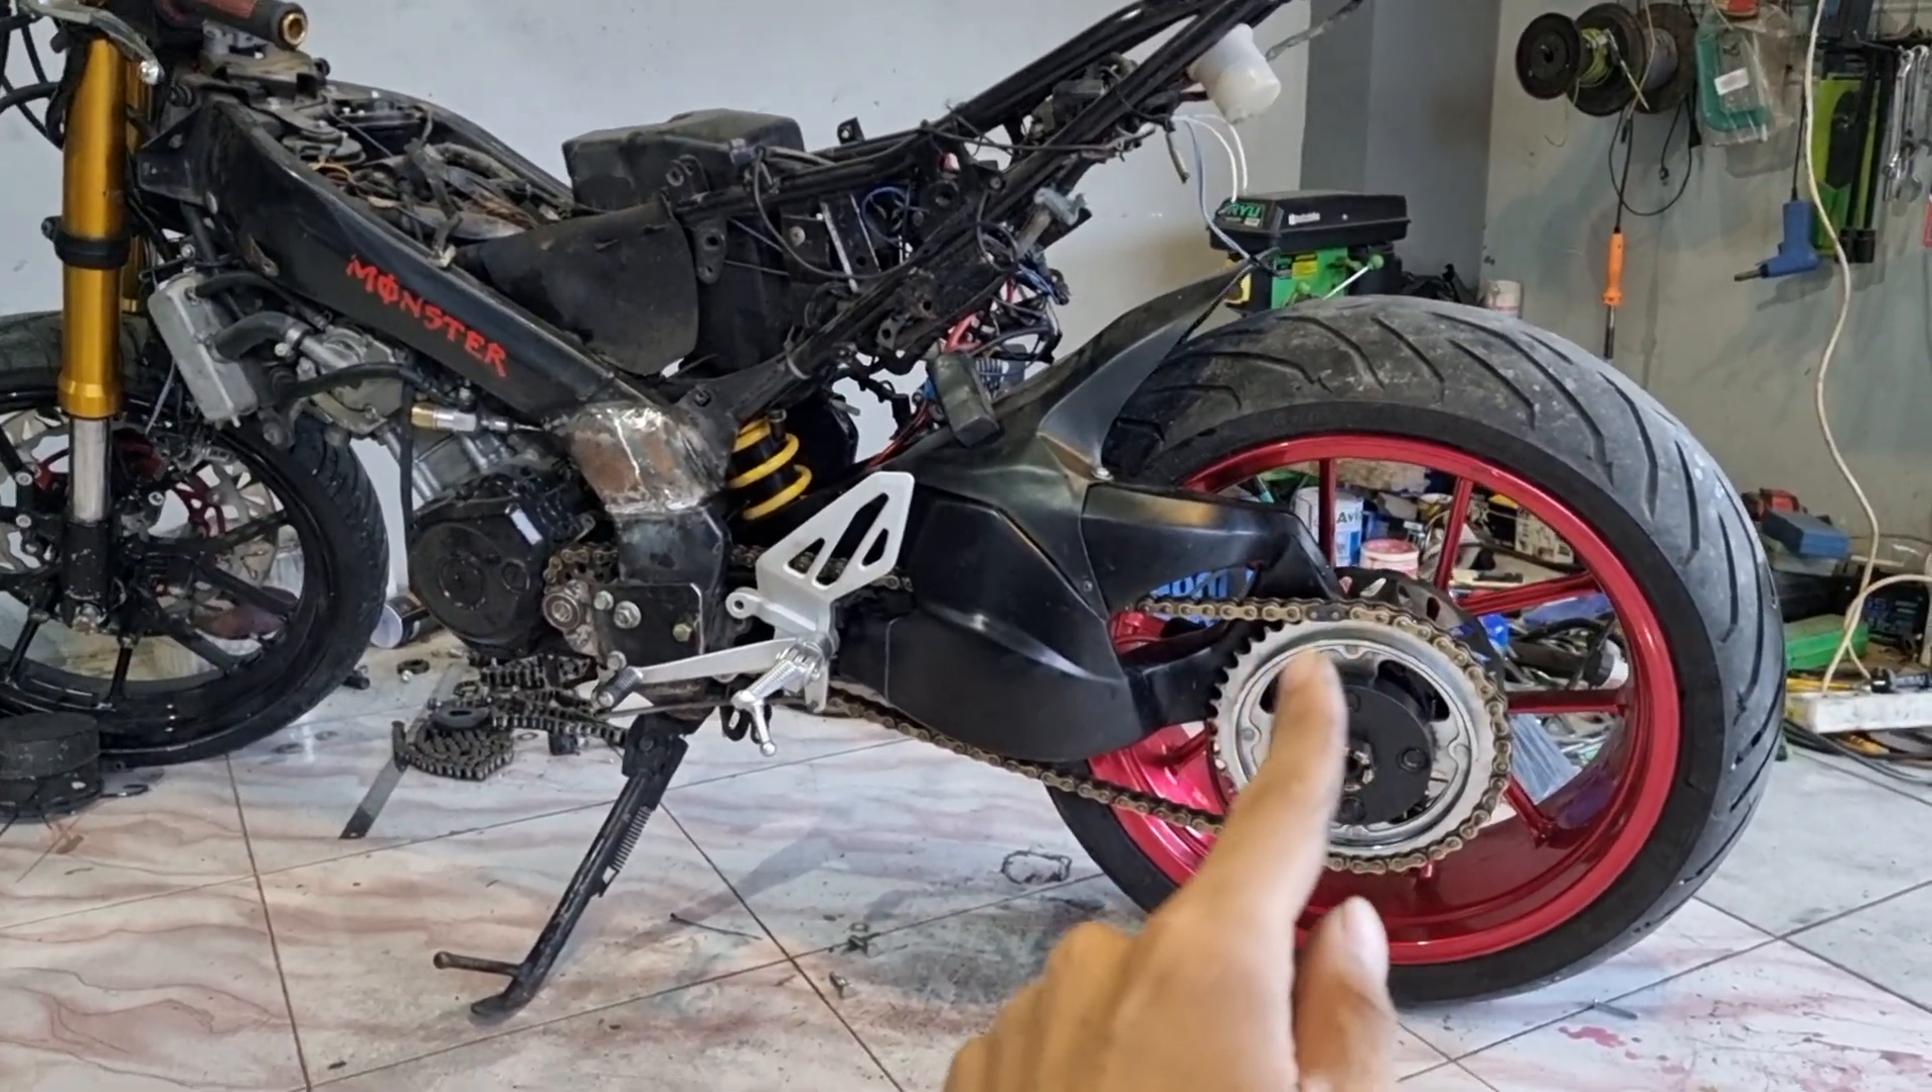Ini masih belum selesai ya jadi ini baru sudah saya pasang single armnya.